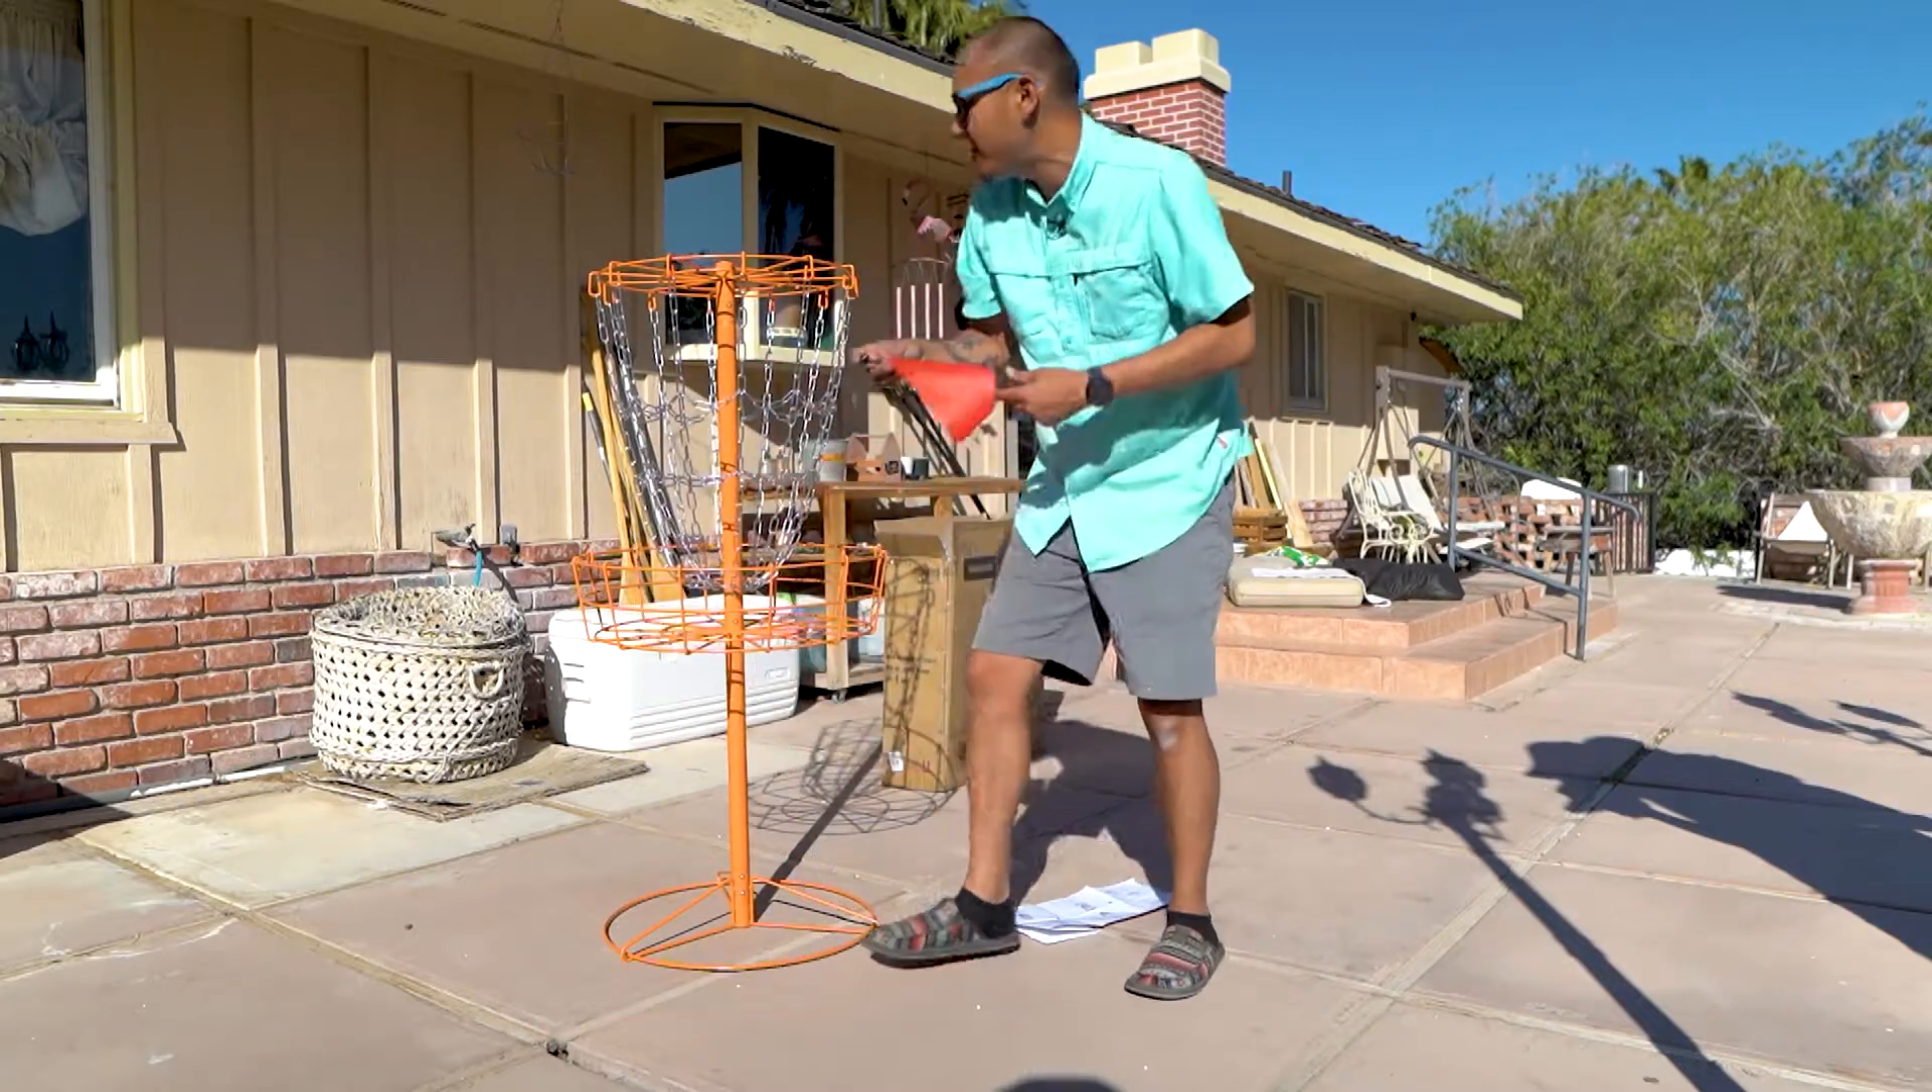That's the basket fully assembled minus the flag on top.